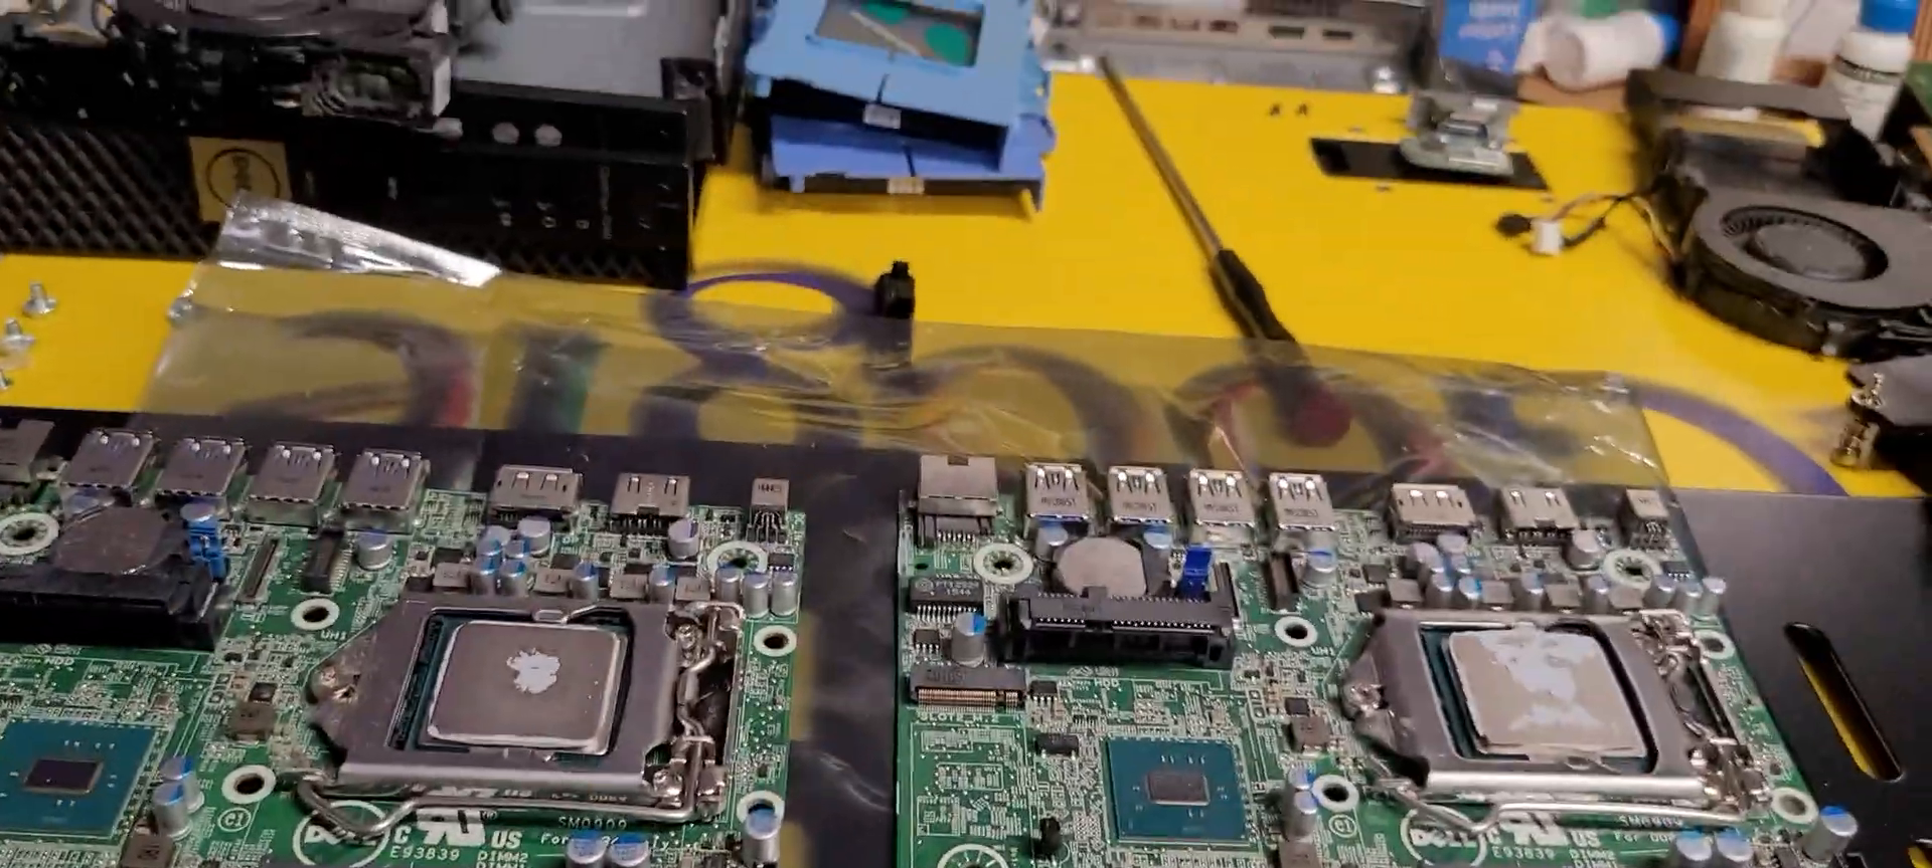Okay, so here we have two wafer thin boards They will have their heat sinks reattached.